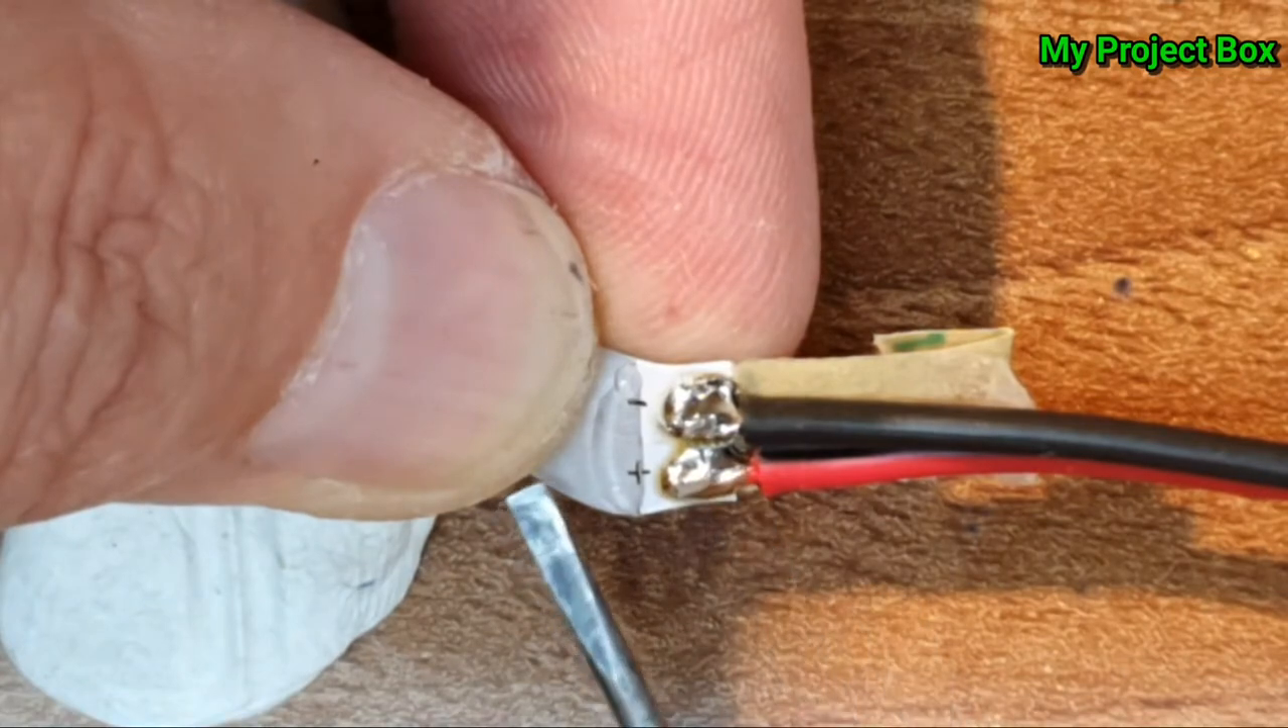You can see that the tape is indicated with um positive and negative so i've tacked the red wire to the positive.